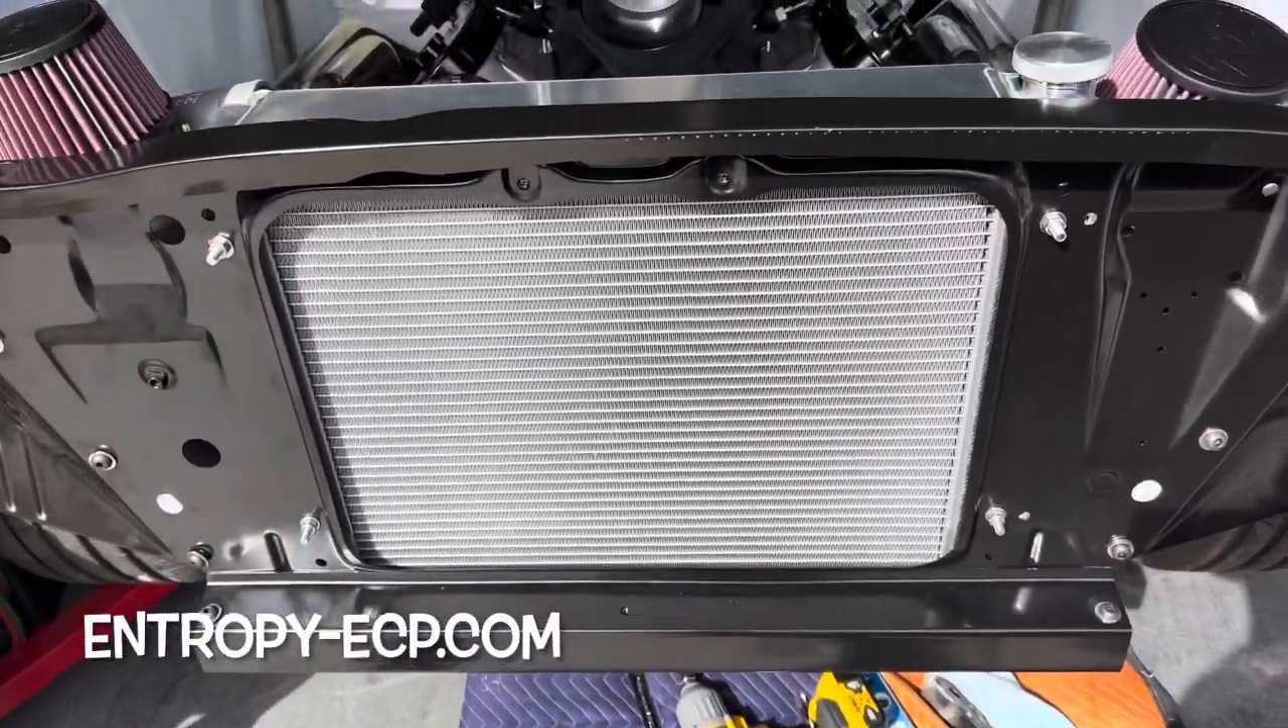The radiator is in place. And if you check this out, it's actually bolted in.